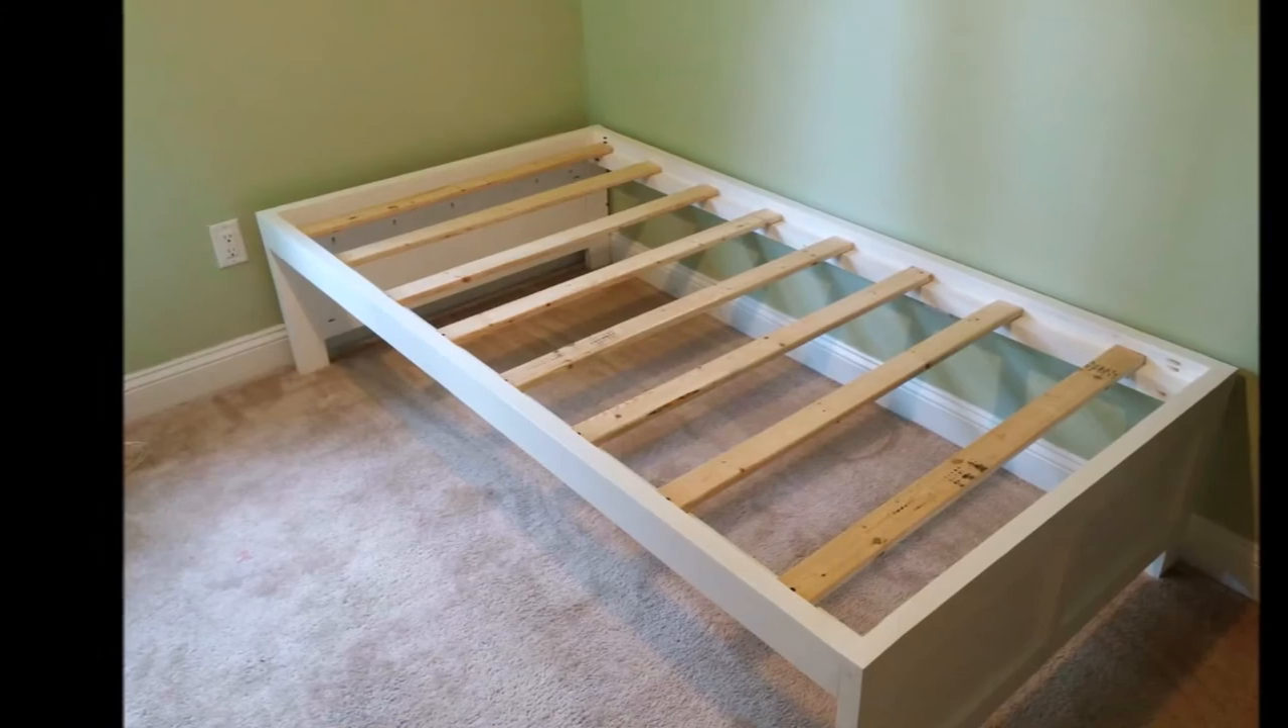The slats are screwed in and the bed is set up.